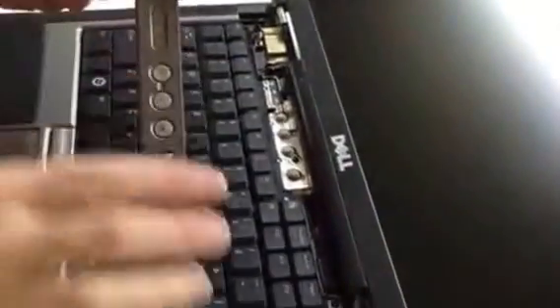The only thing left now is to reassemble the plastic power strip.